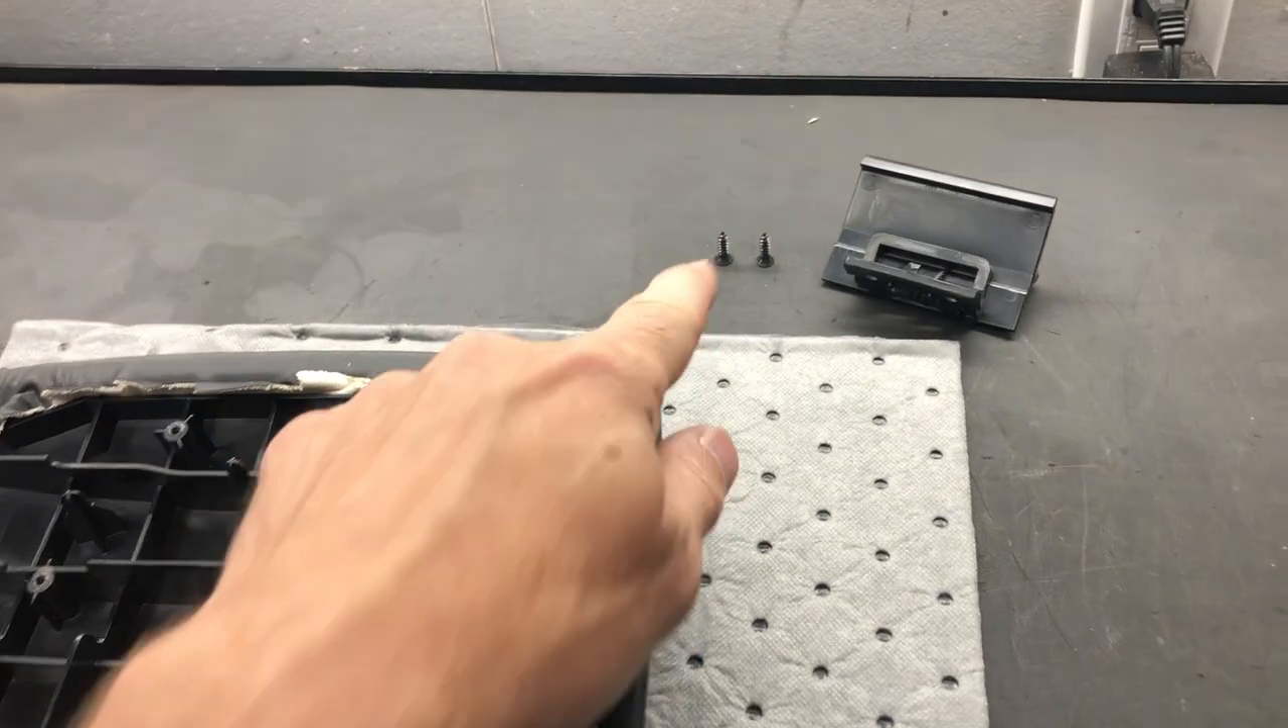Got those two Phillips screws and handle removed from the lid.